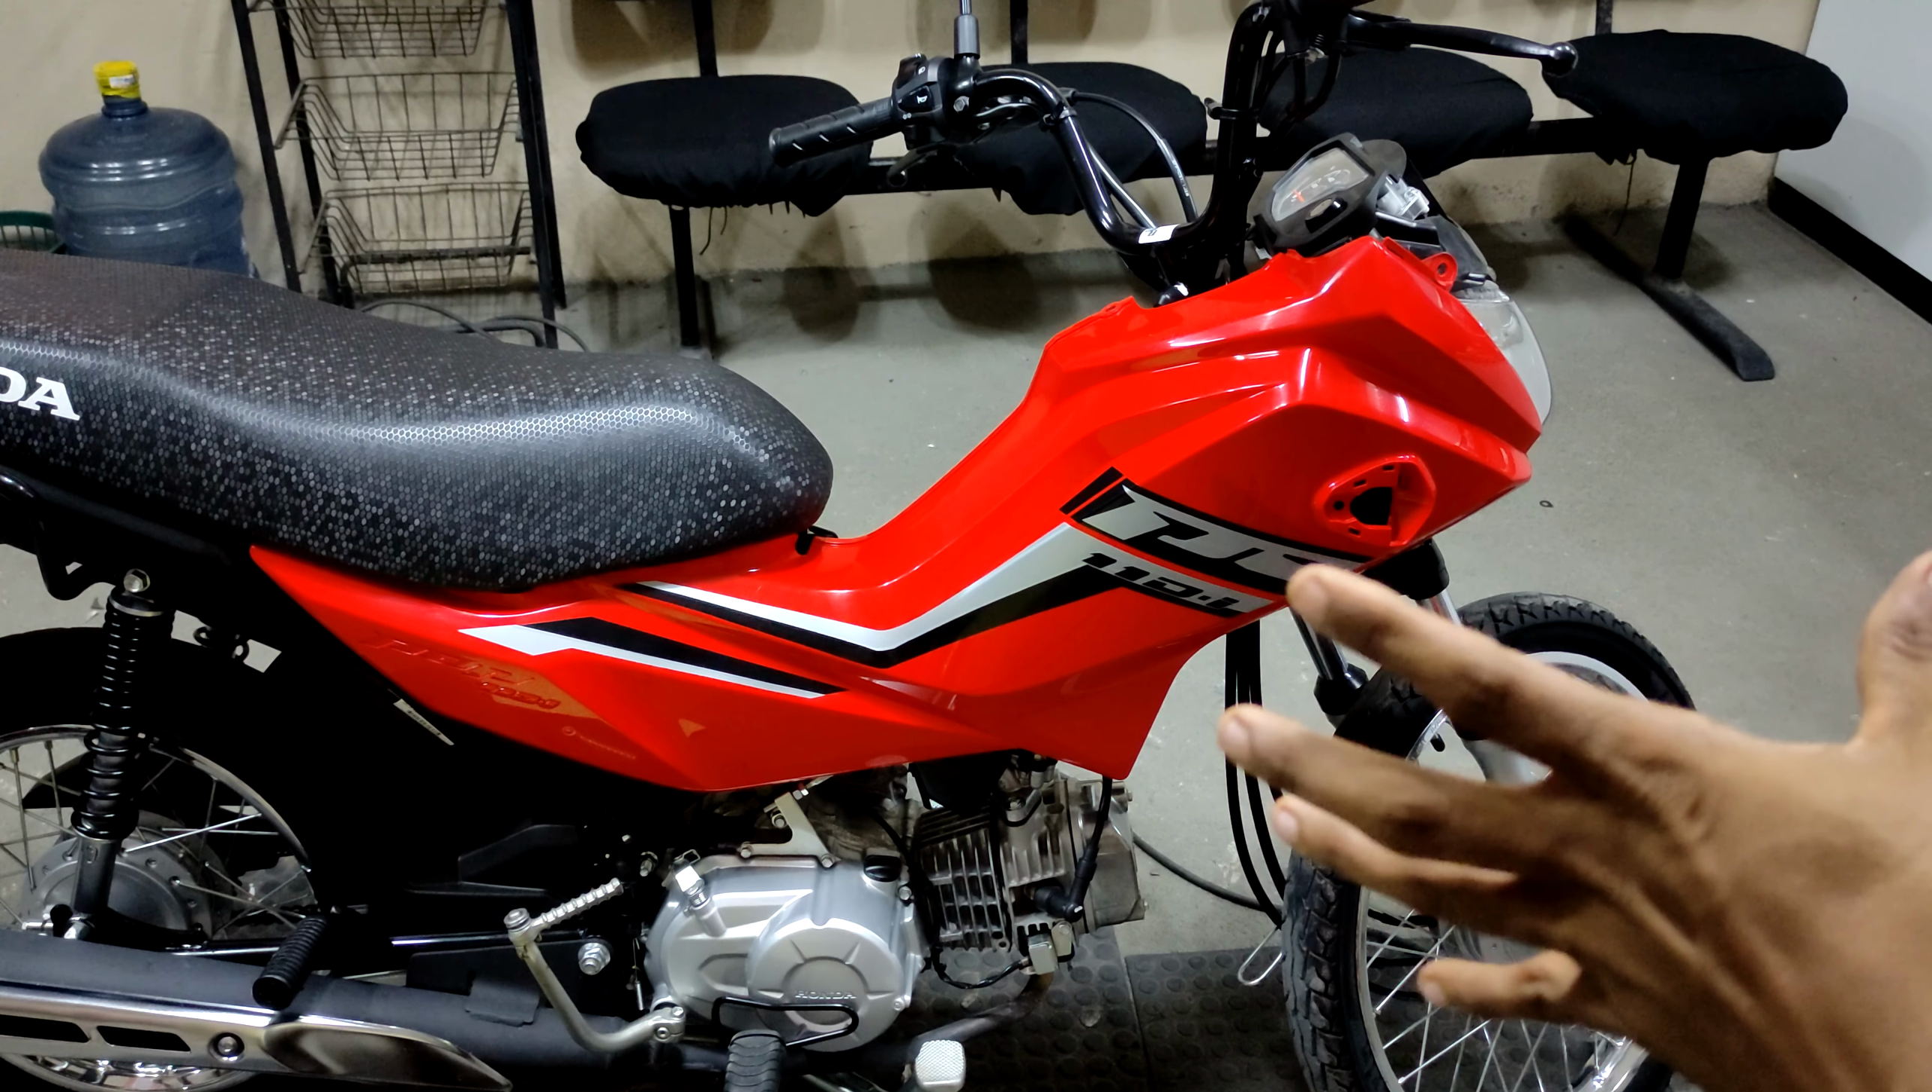Aí agora eu encaixei a carenagem novamente.